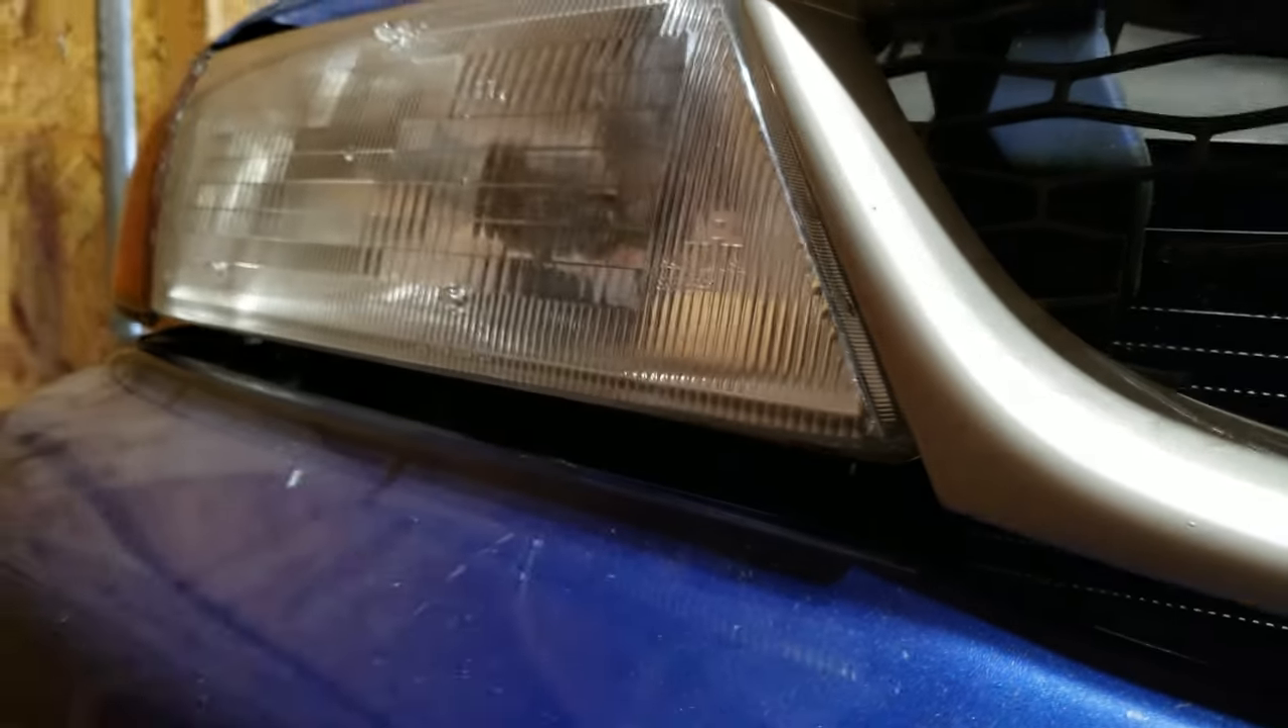As you can see on this side with the headlight there is a monster gap.